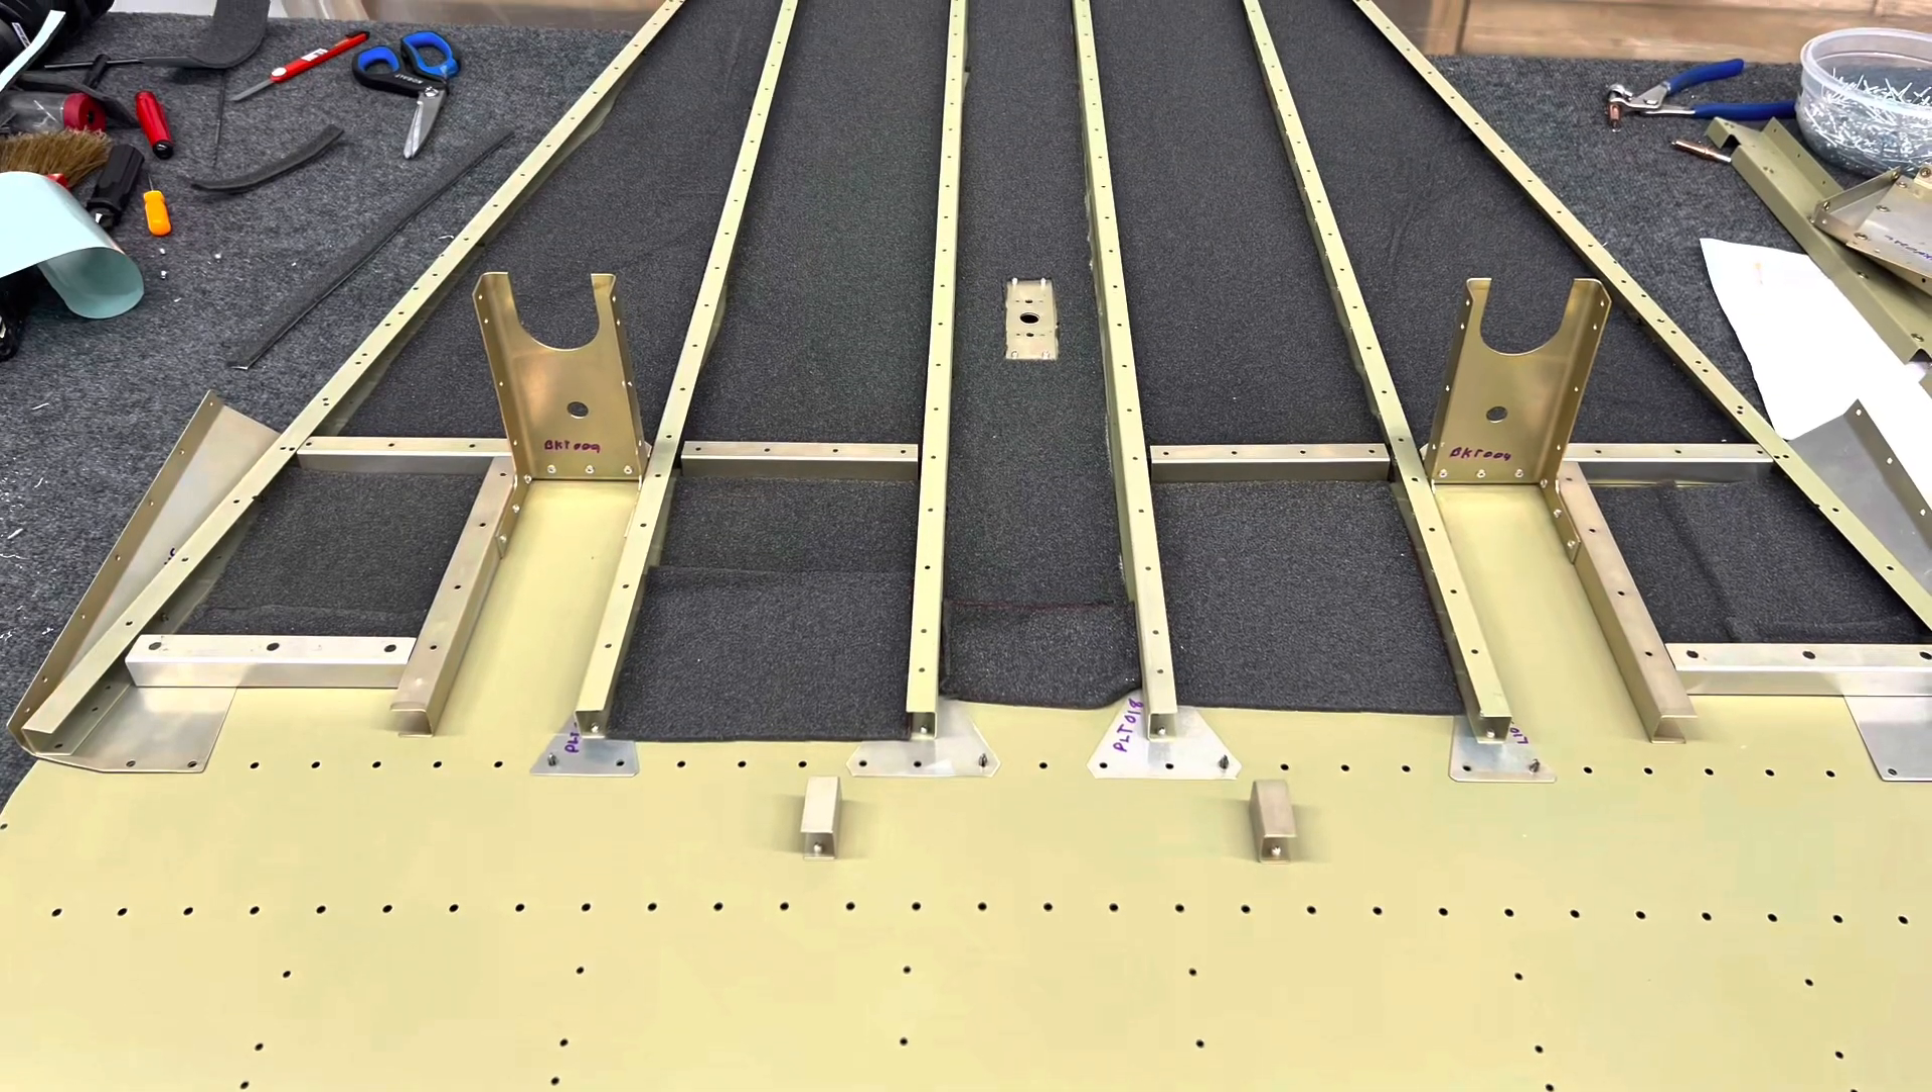I've got all these channels in place and some reinforcing plates.